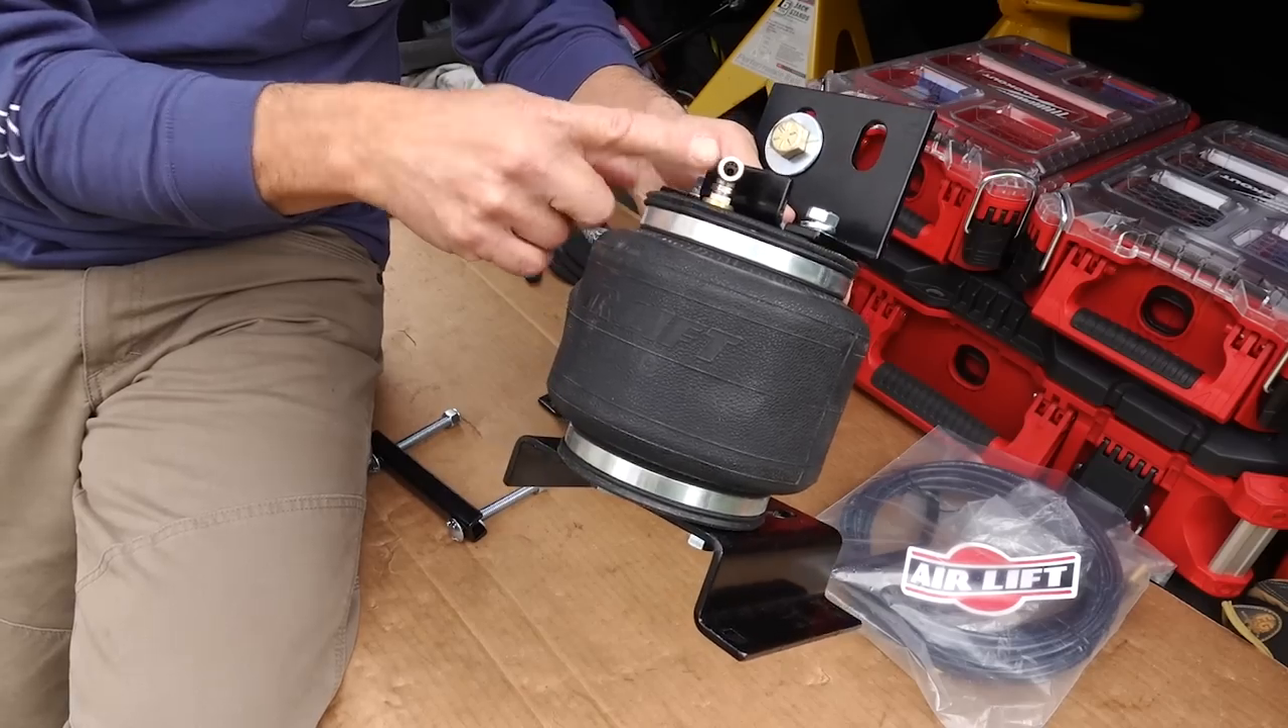So I've already gone and mounted the bottom bracket here.